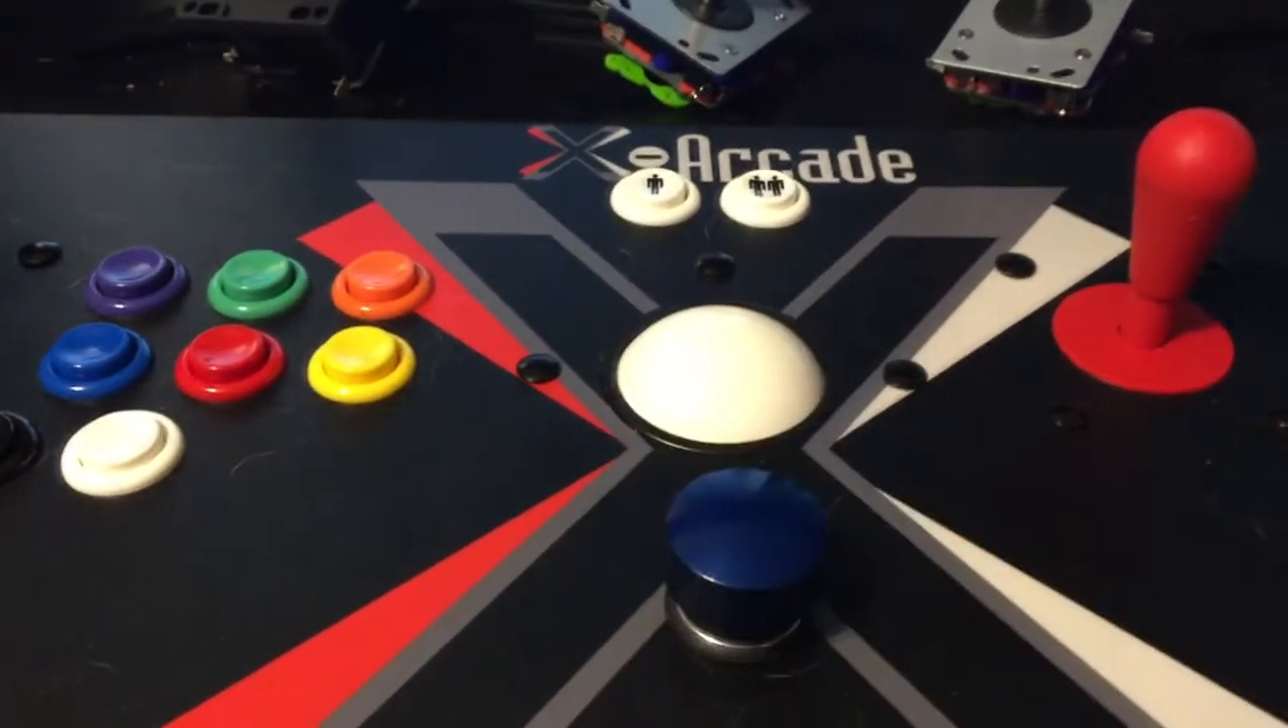And the ball is not in the way at all of the spinner.